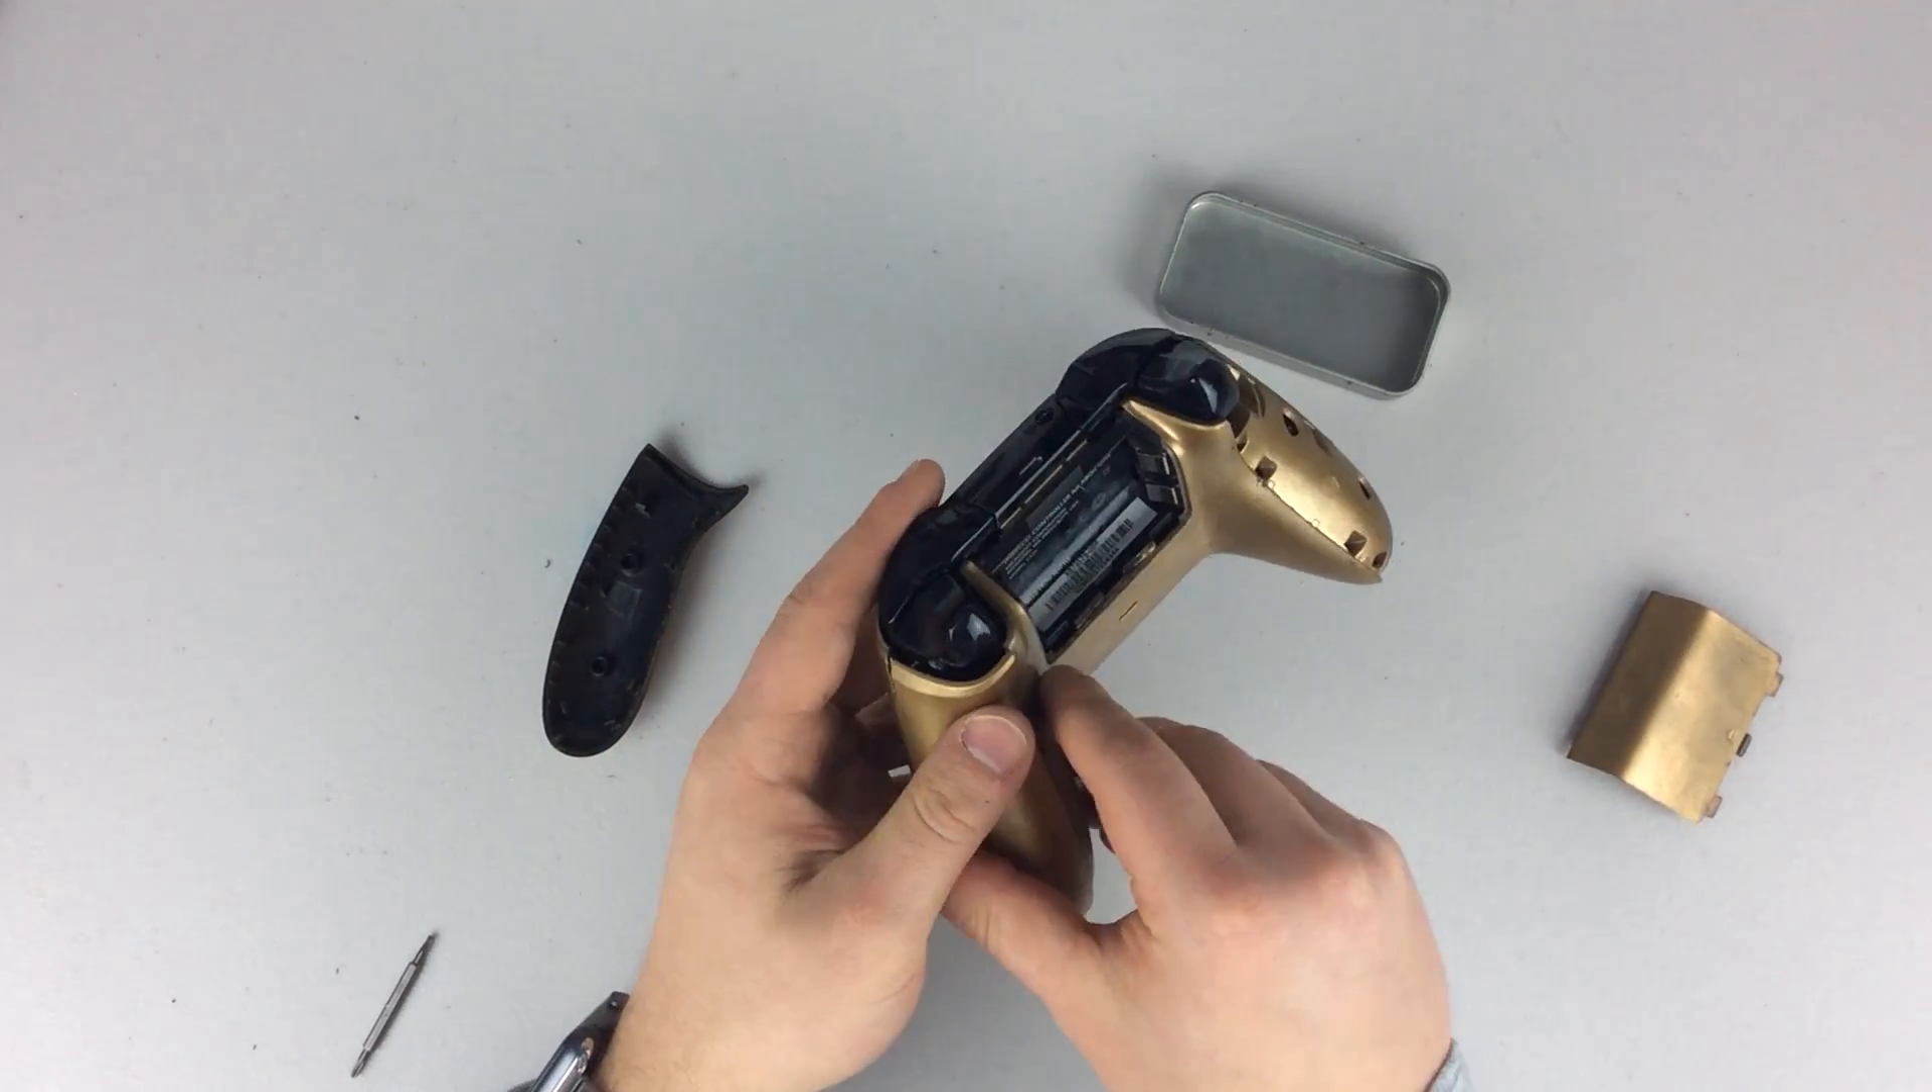The last things that we're going to do is we're going to put on the two side panels and we're going to put on the battery controller that's the battery pack.